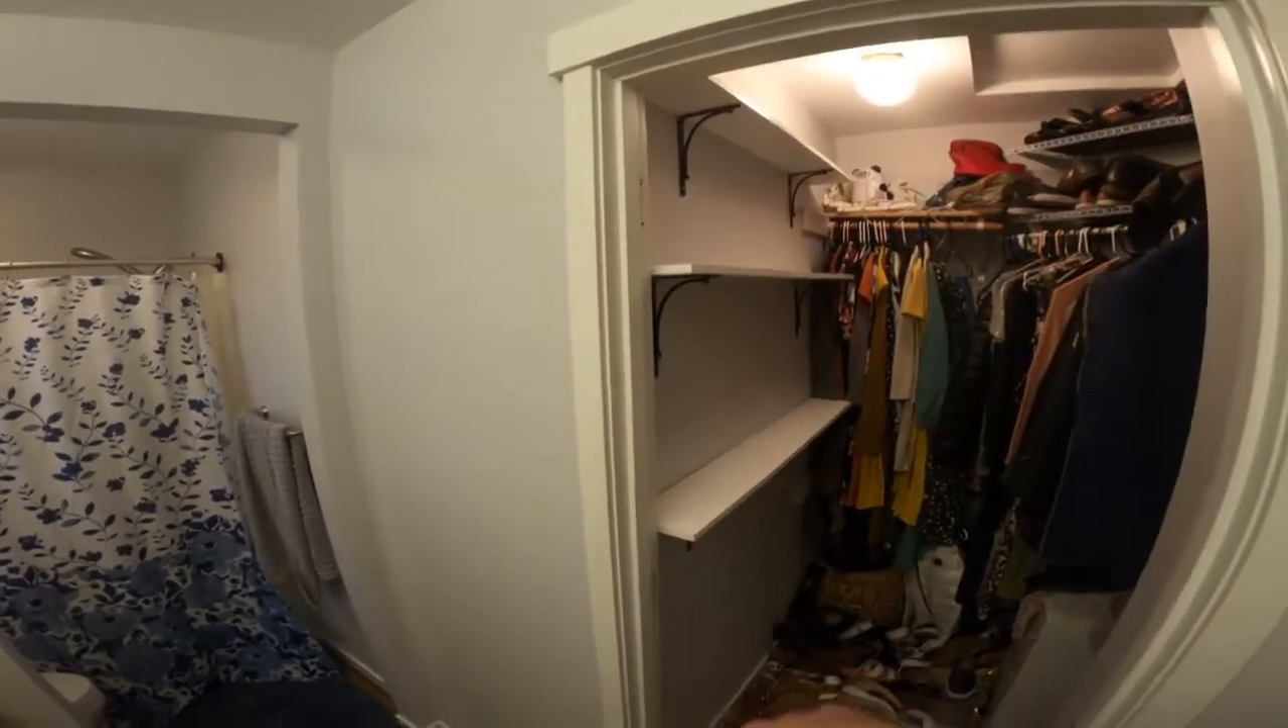Got all three shelves up now.